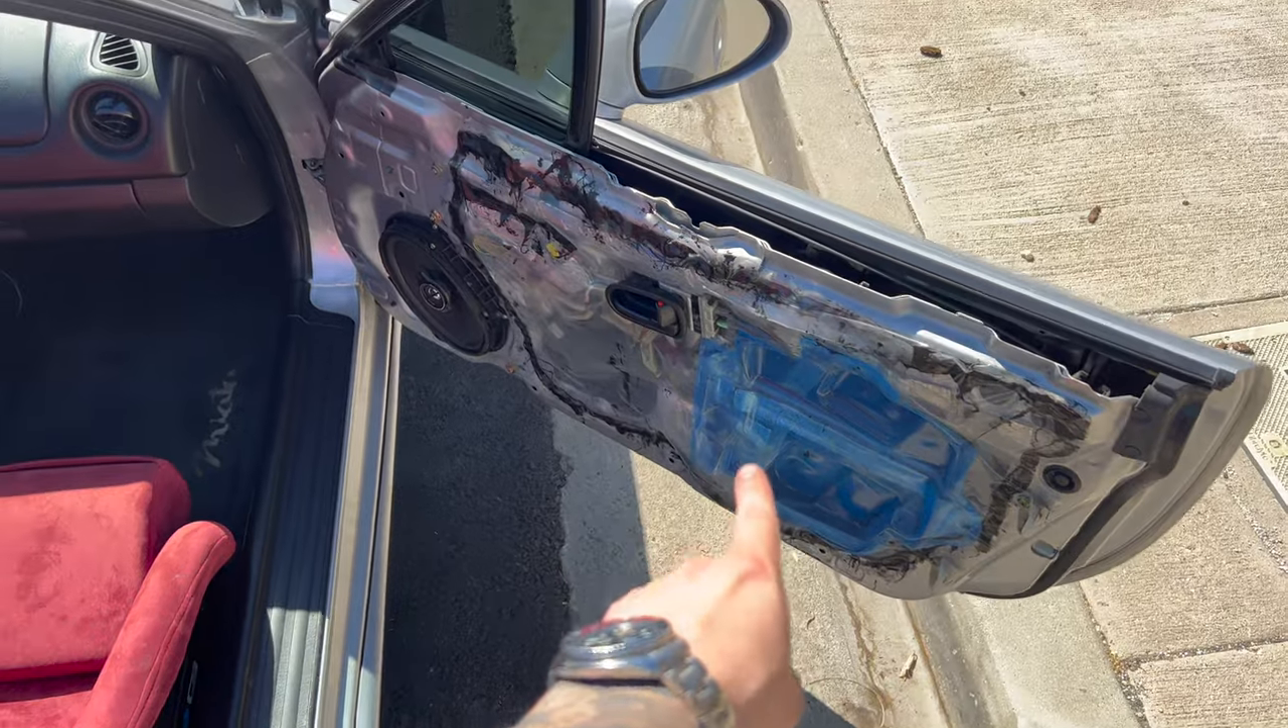The door card is still not there.